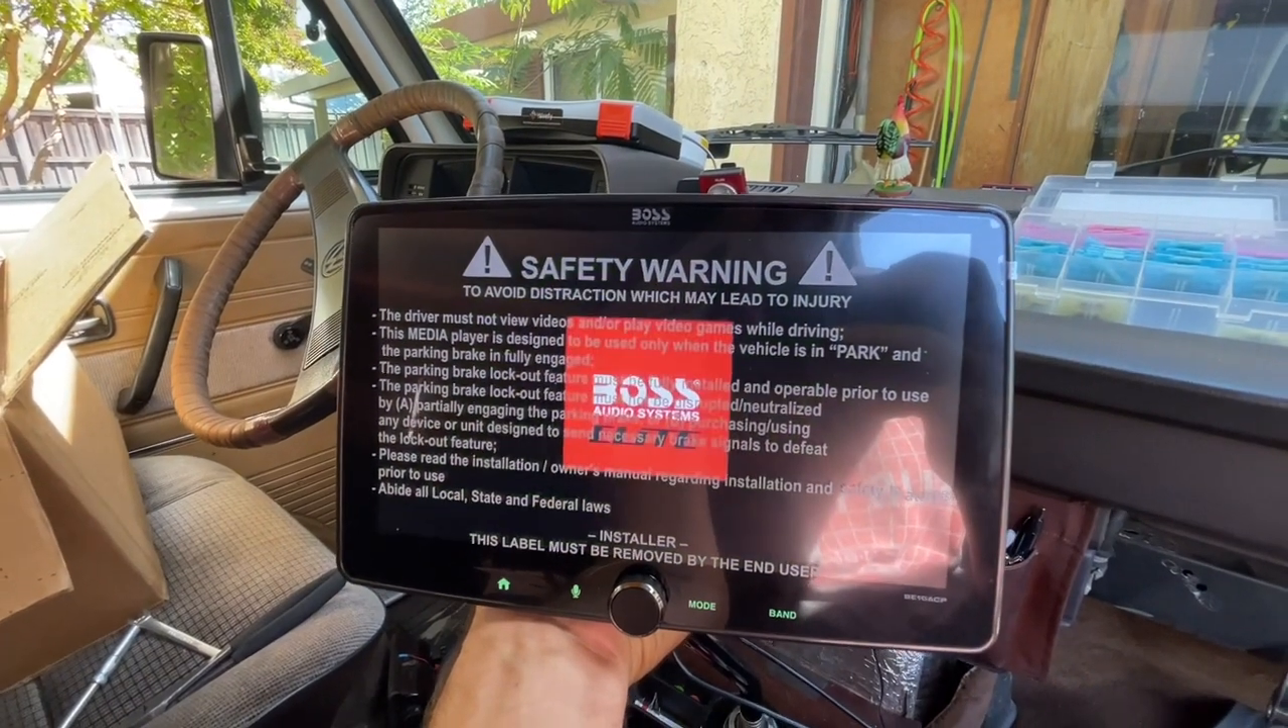I still got the plastic on the screen as you can tell.